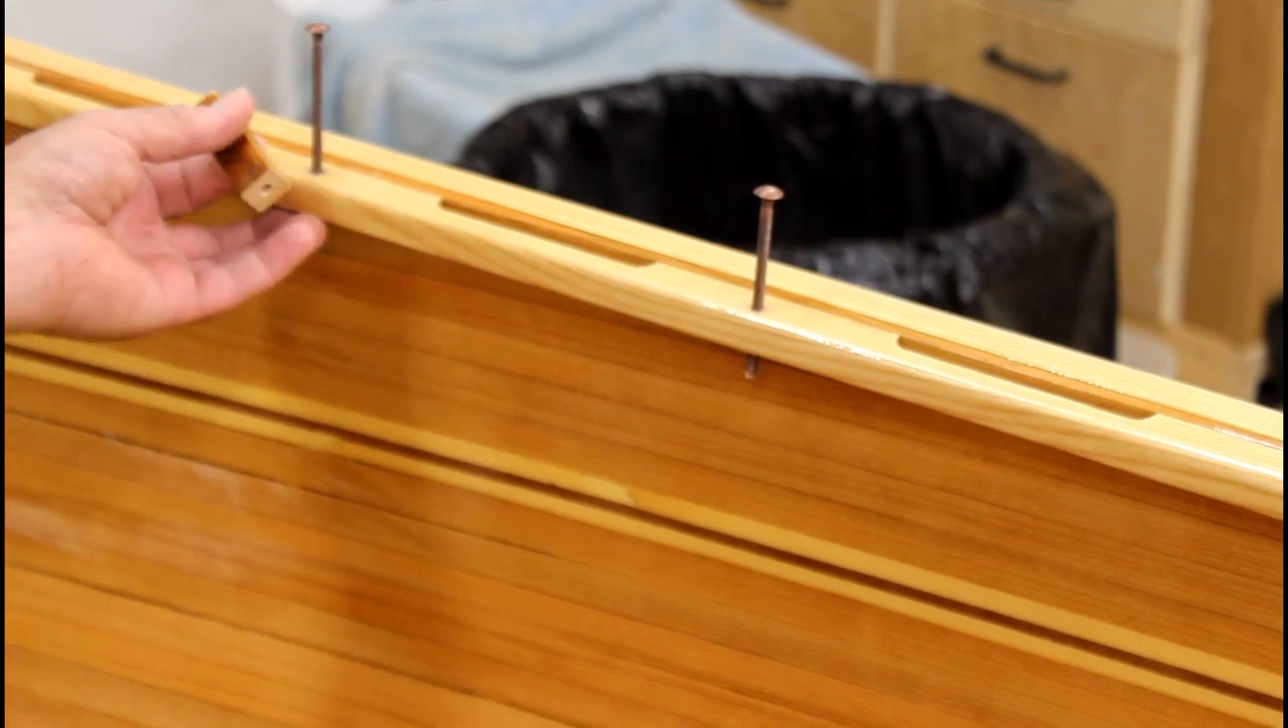And just put the bolts in, but I haven't pushed them all the way down.